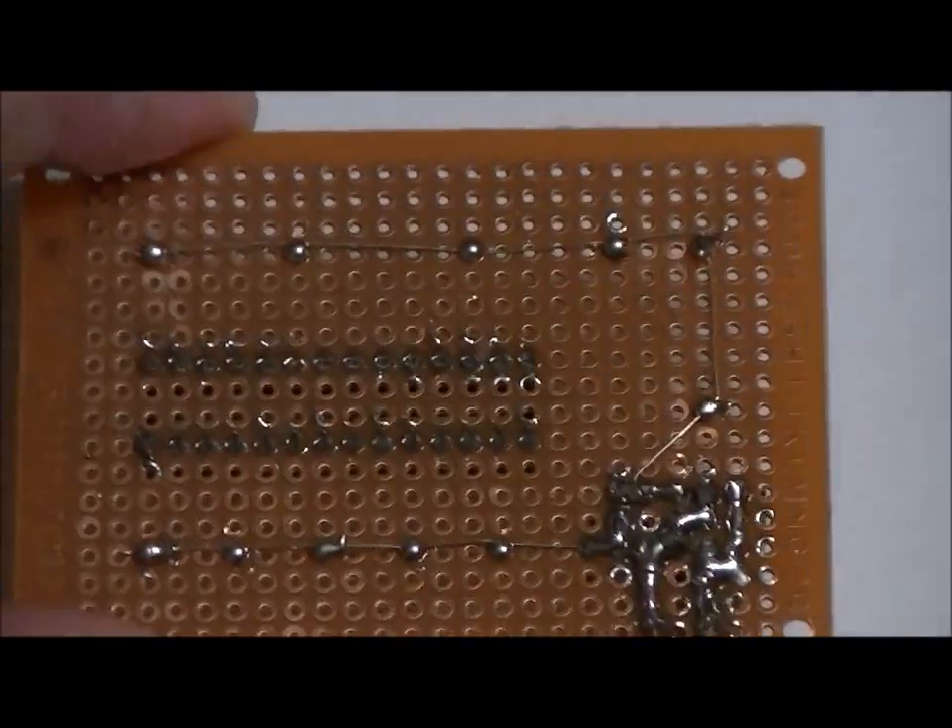Now again, you don't need to do this, but what I've done is I've taken that piece of wire and I've strung it along here so I have an easy access ground line.